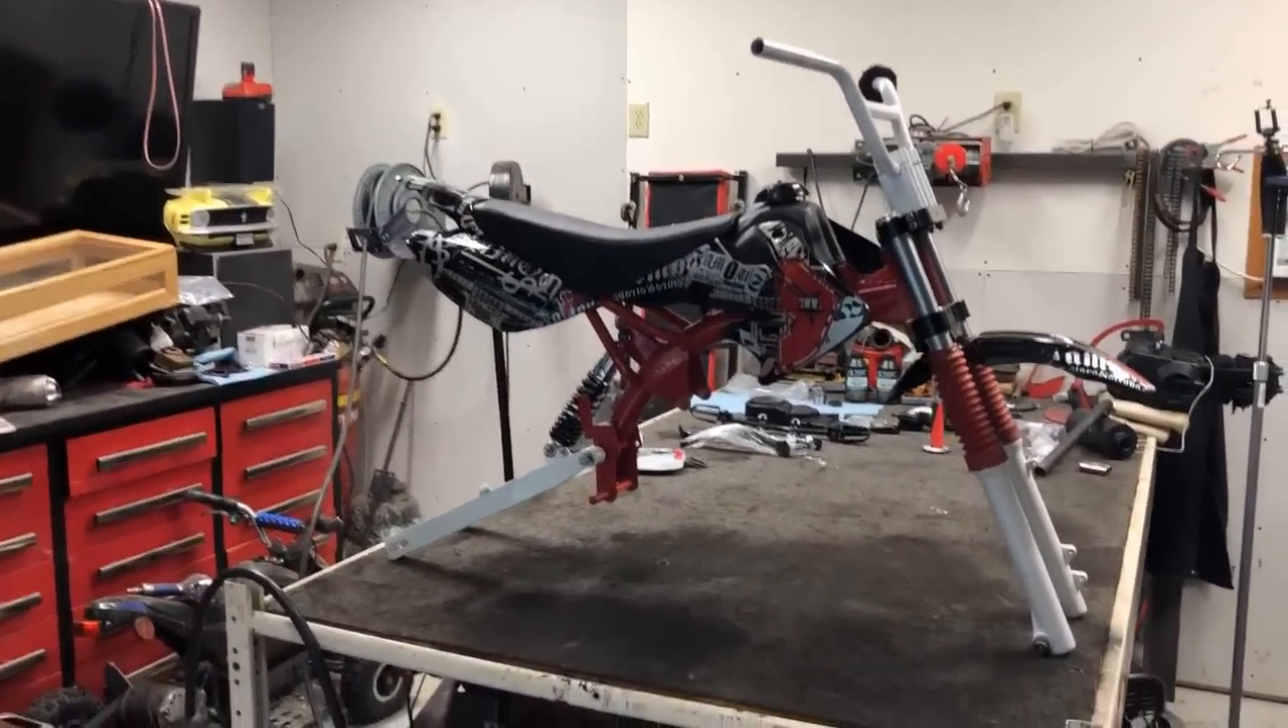I got the handlebars on and this thing is looking amazing.